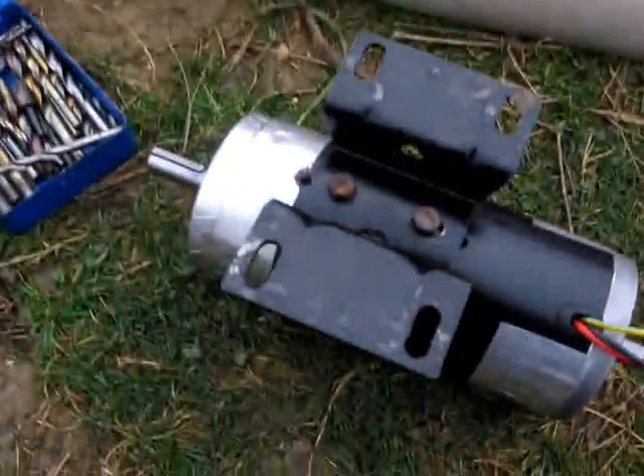Here we have the new larger motor mounted to the bracket from the old motor which is the original treadmill fitment.